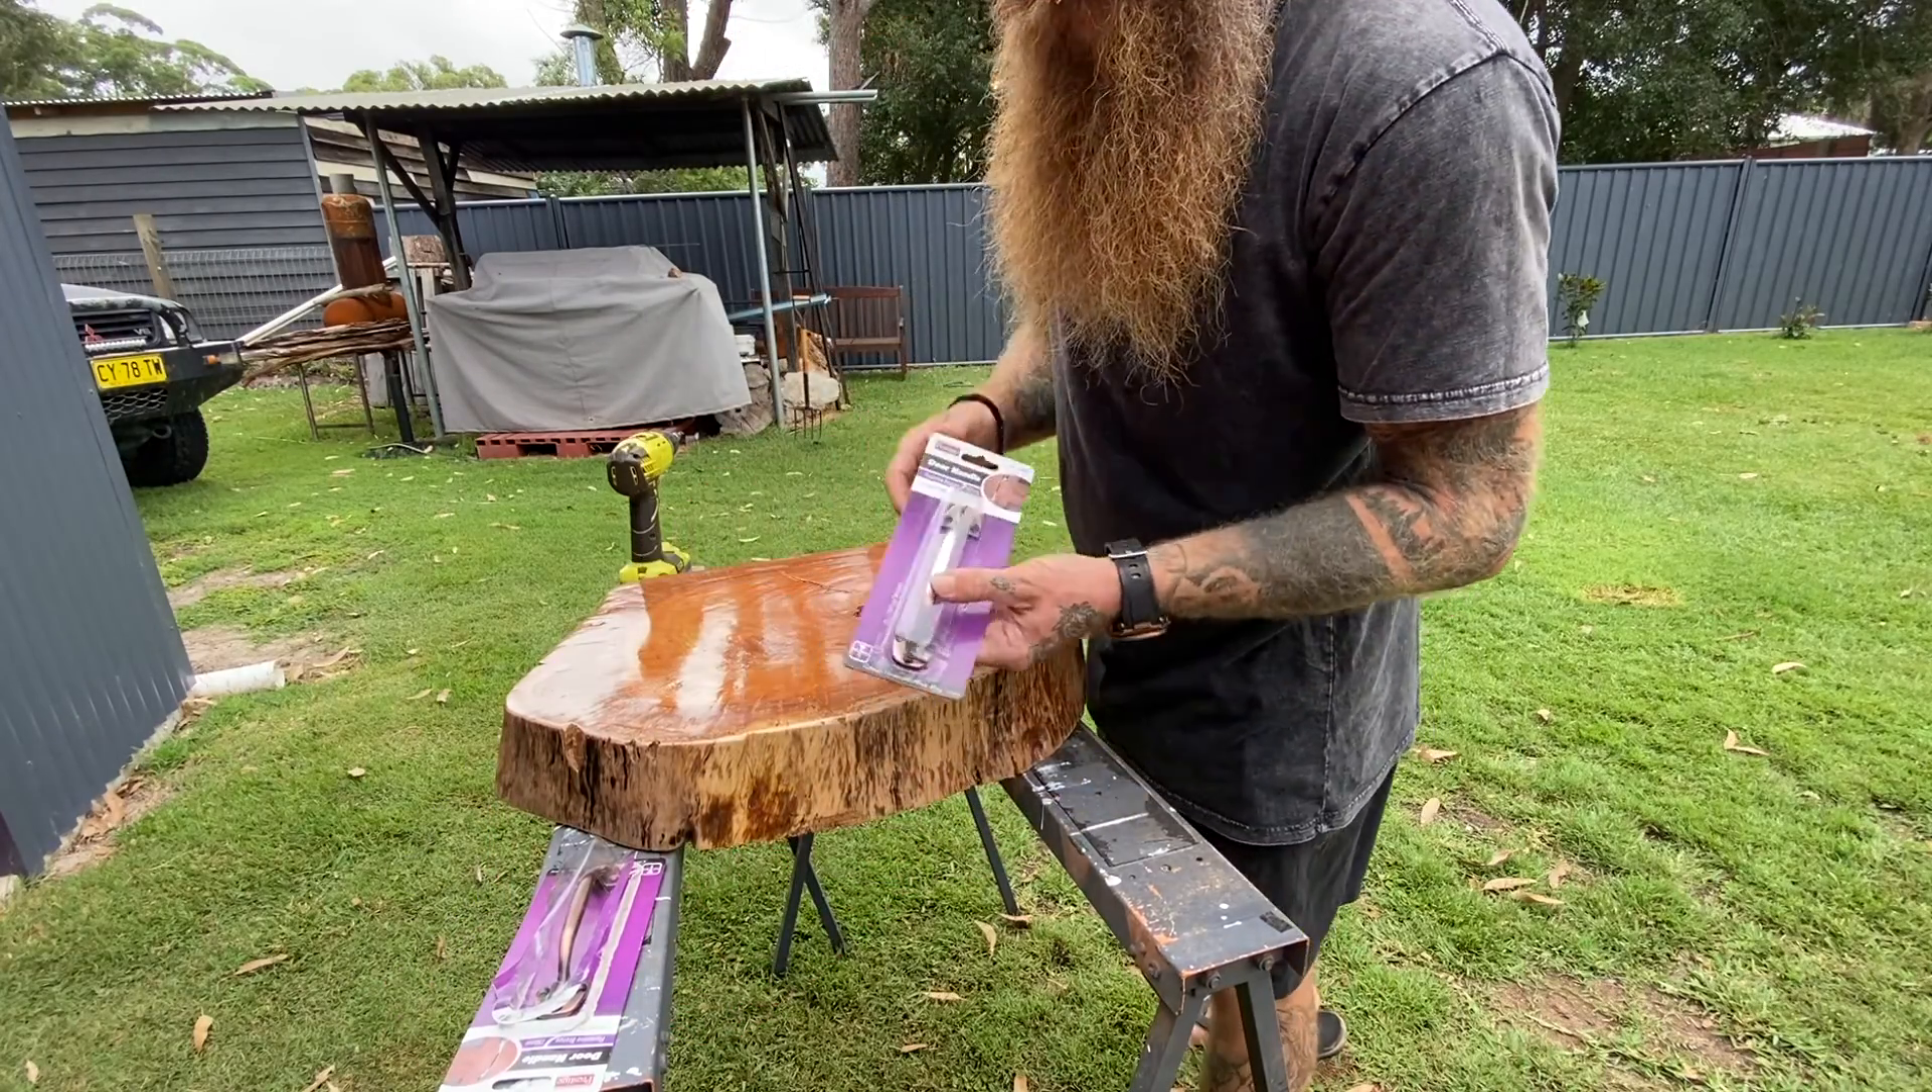I'm happy with the finished product, I've got some handles to go on.